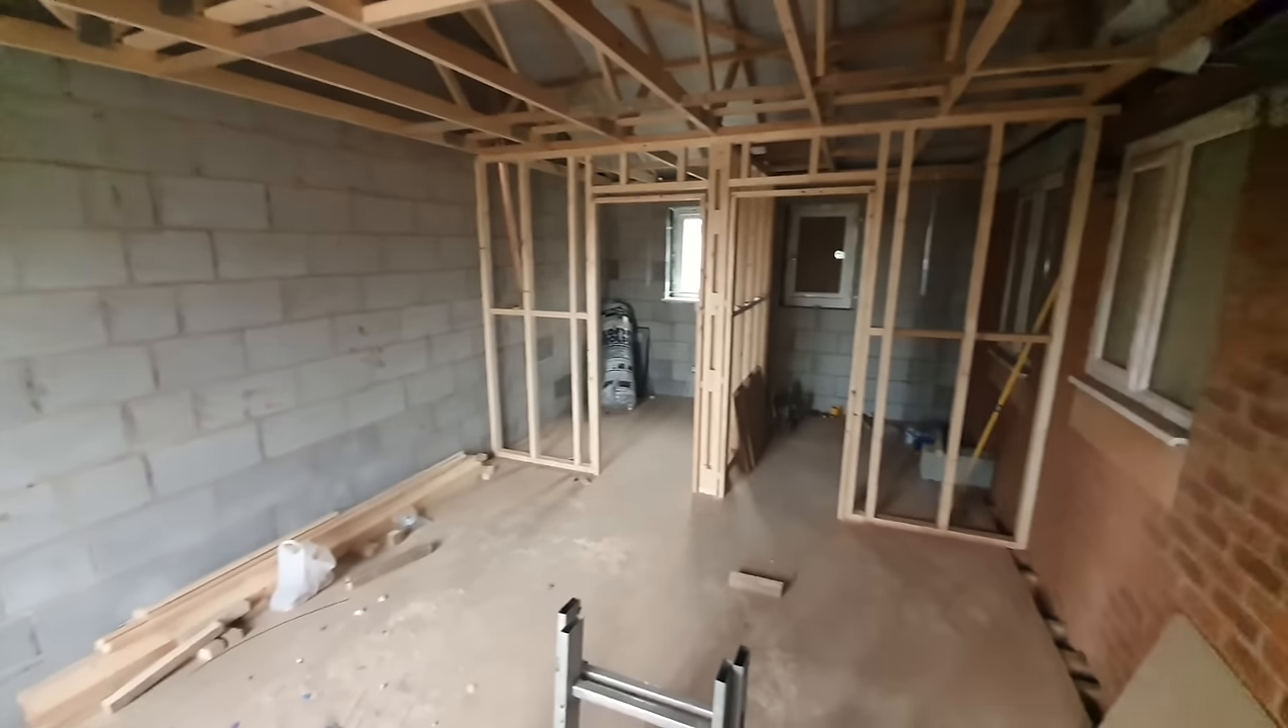Rafters are still exposed there's no plasterboard in at this point or anything like that.